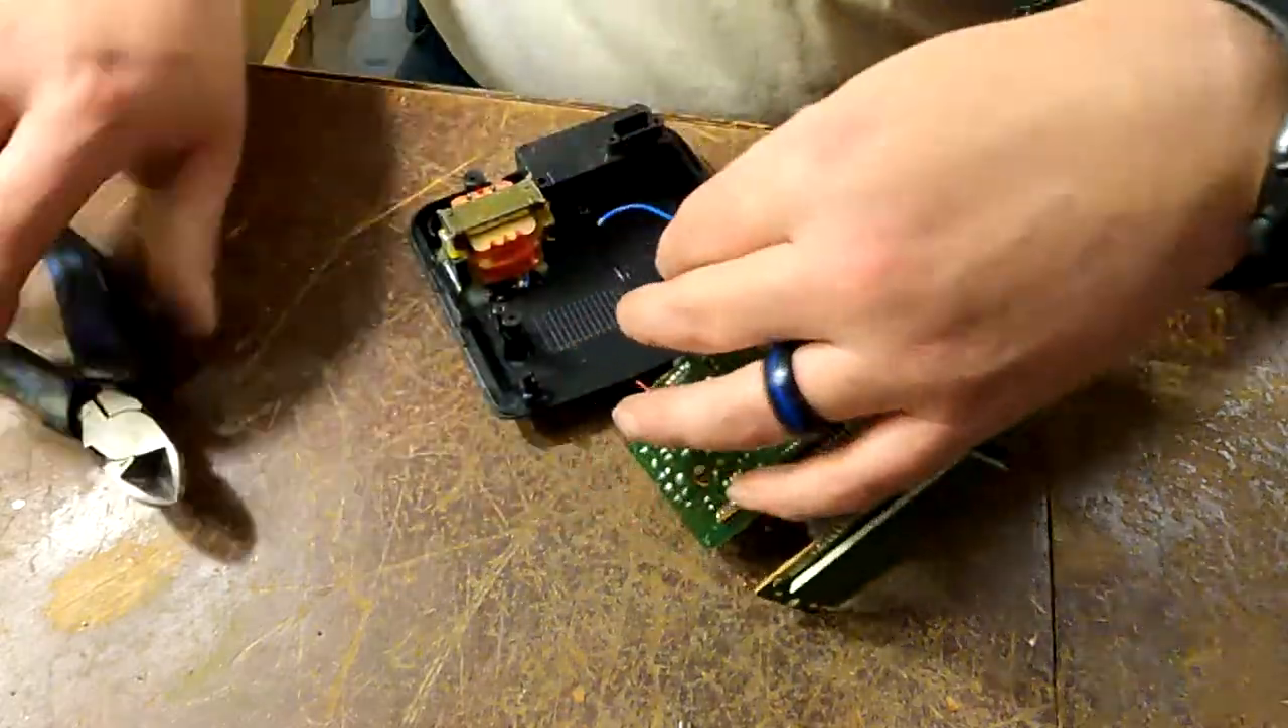So we got a transformer left to take out.